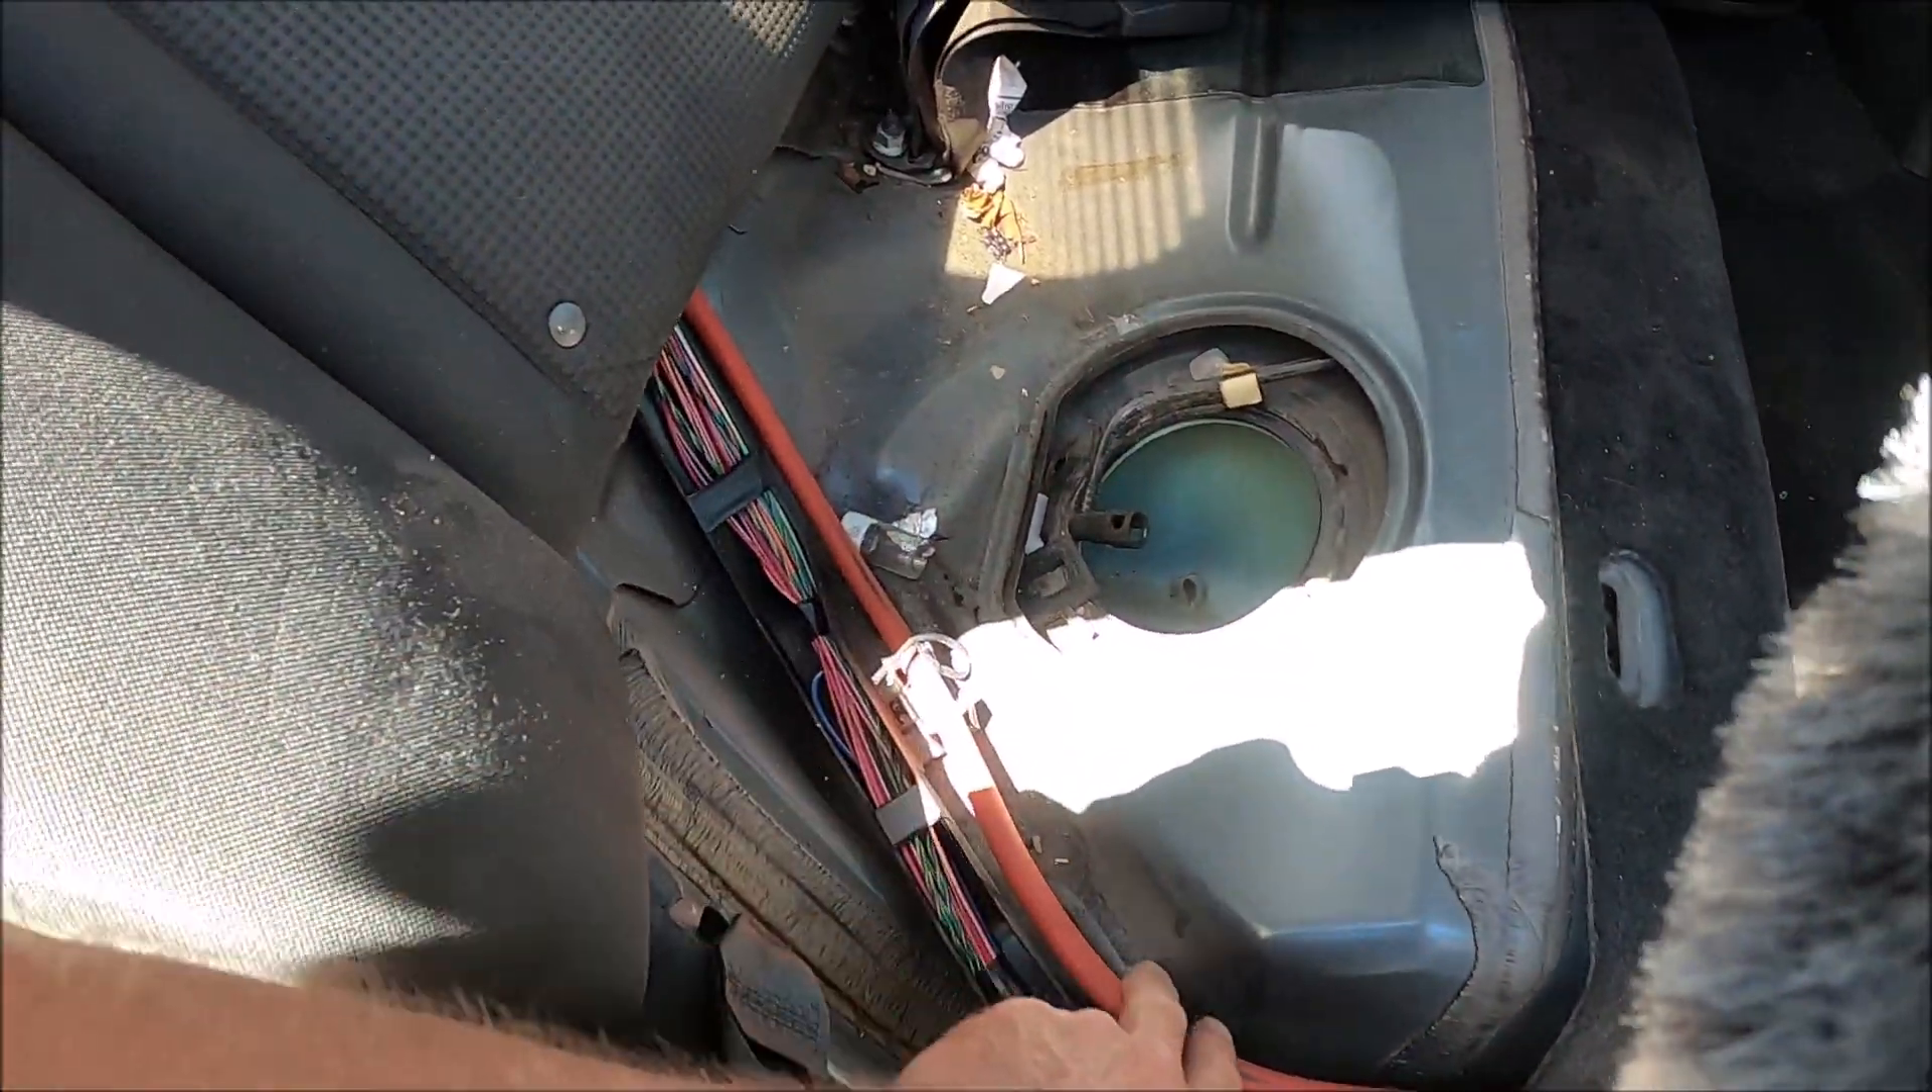Okay, in the back seat of this car, the seat has already been removed.